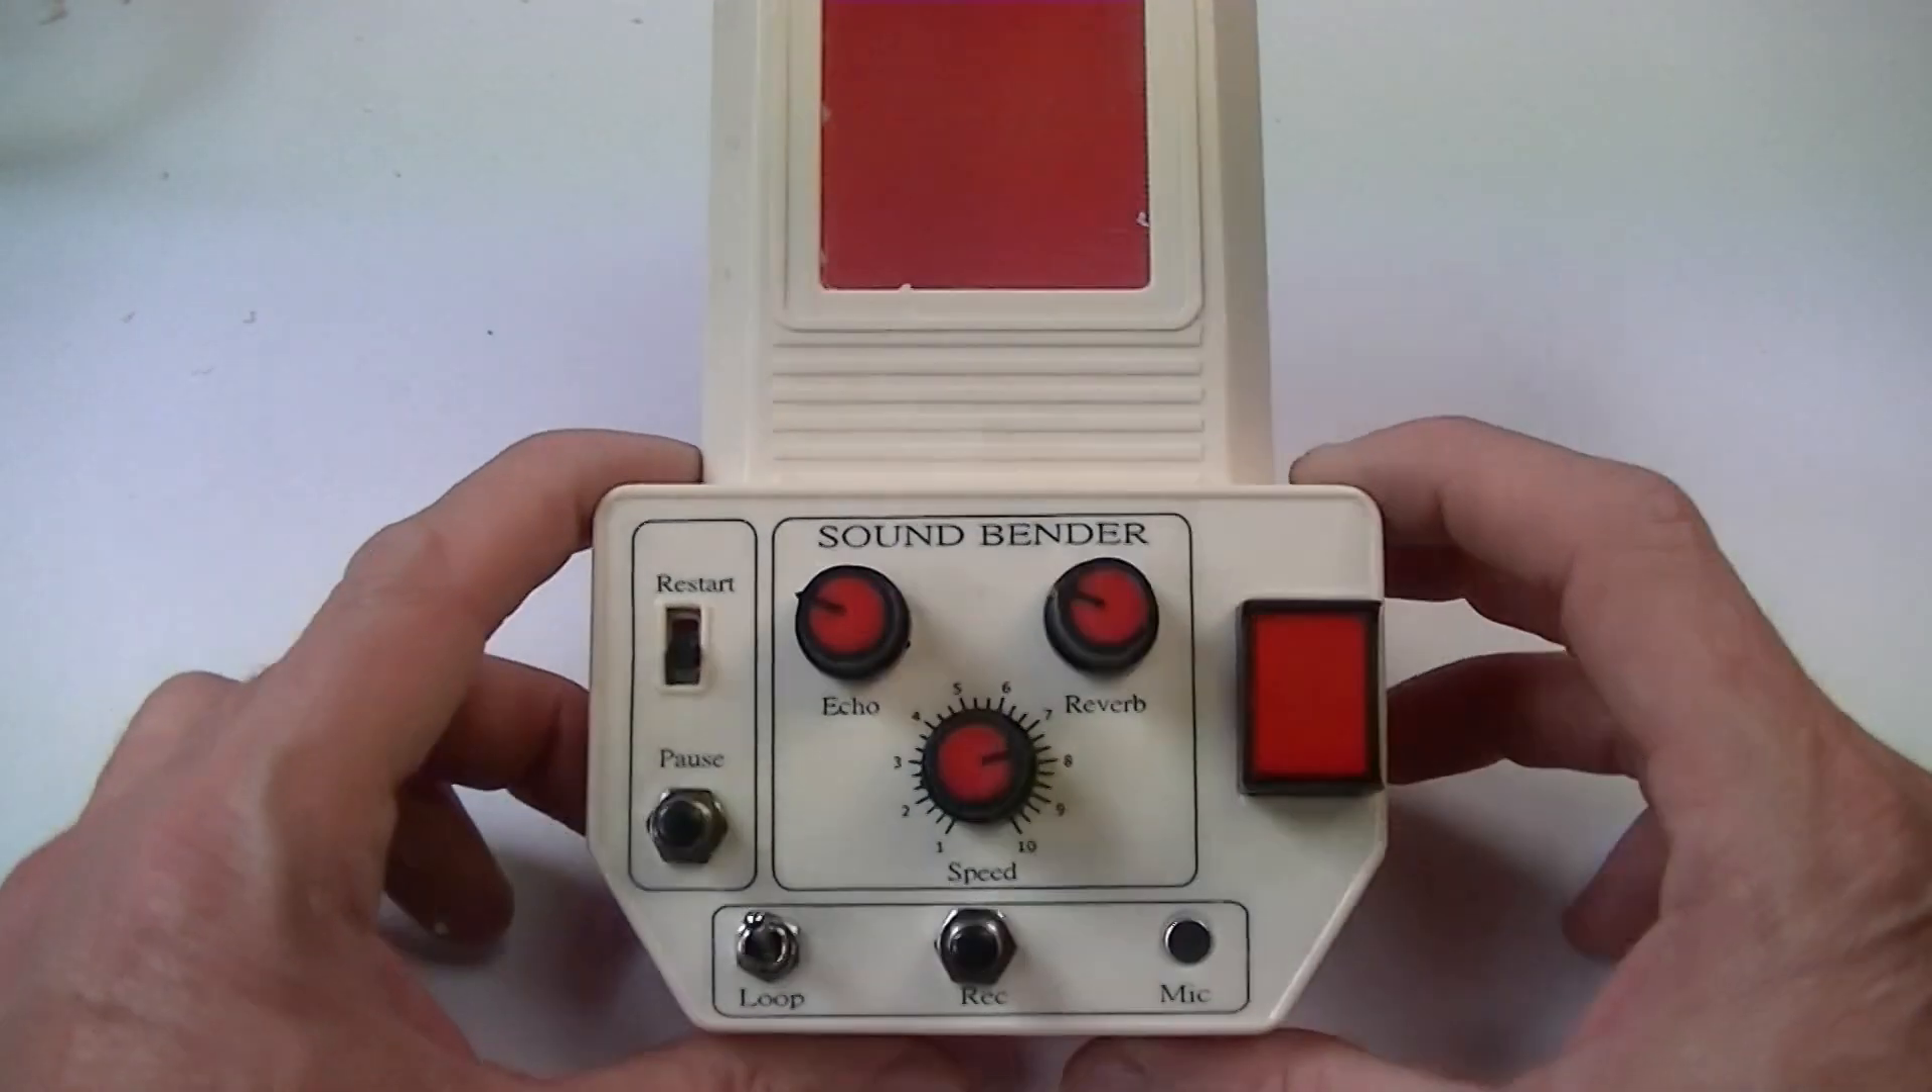All the switches and pots are now added to the Top.